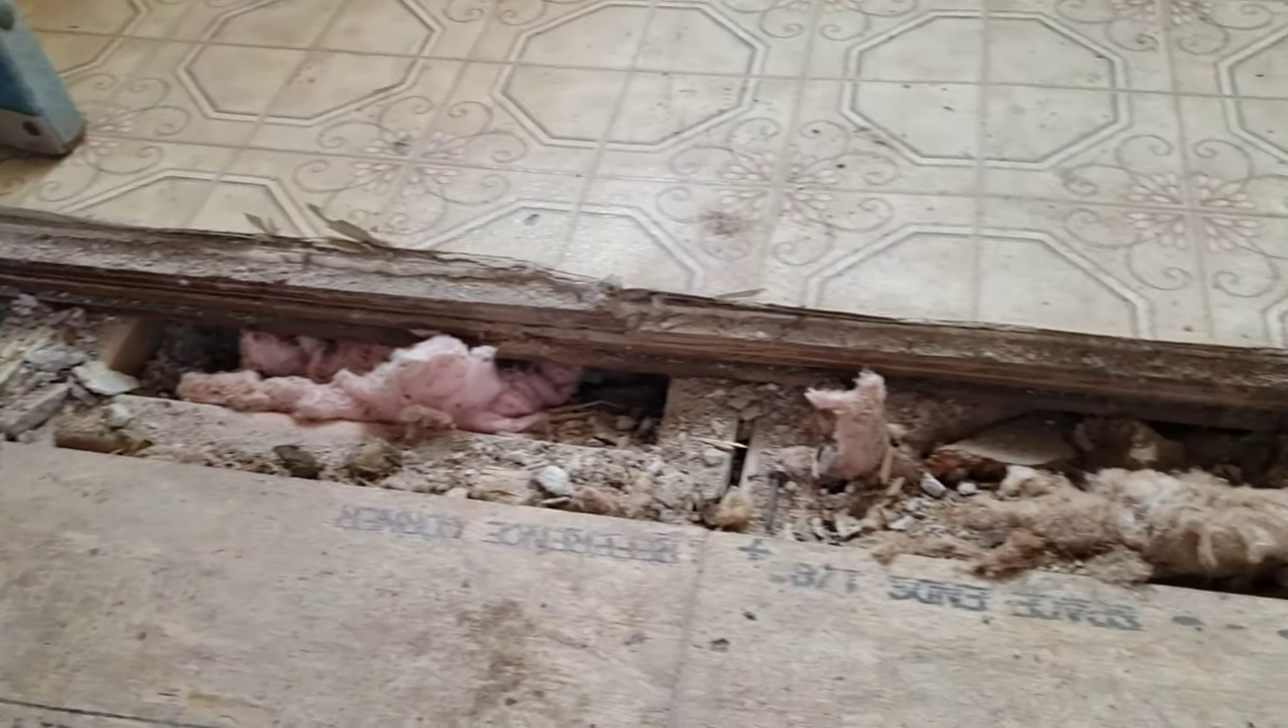This is the gap in between the new construction and the old where the floor joists supported the wall.